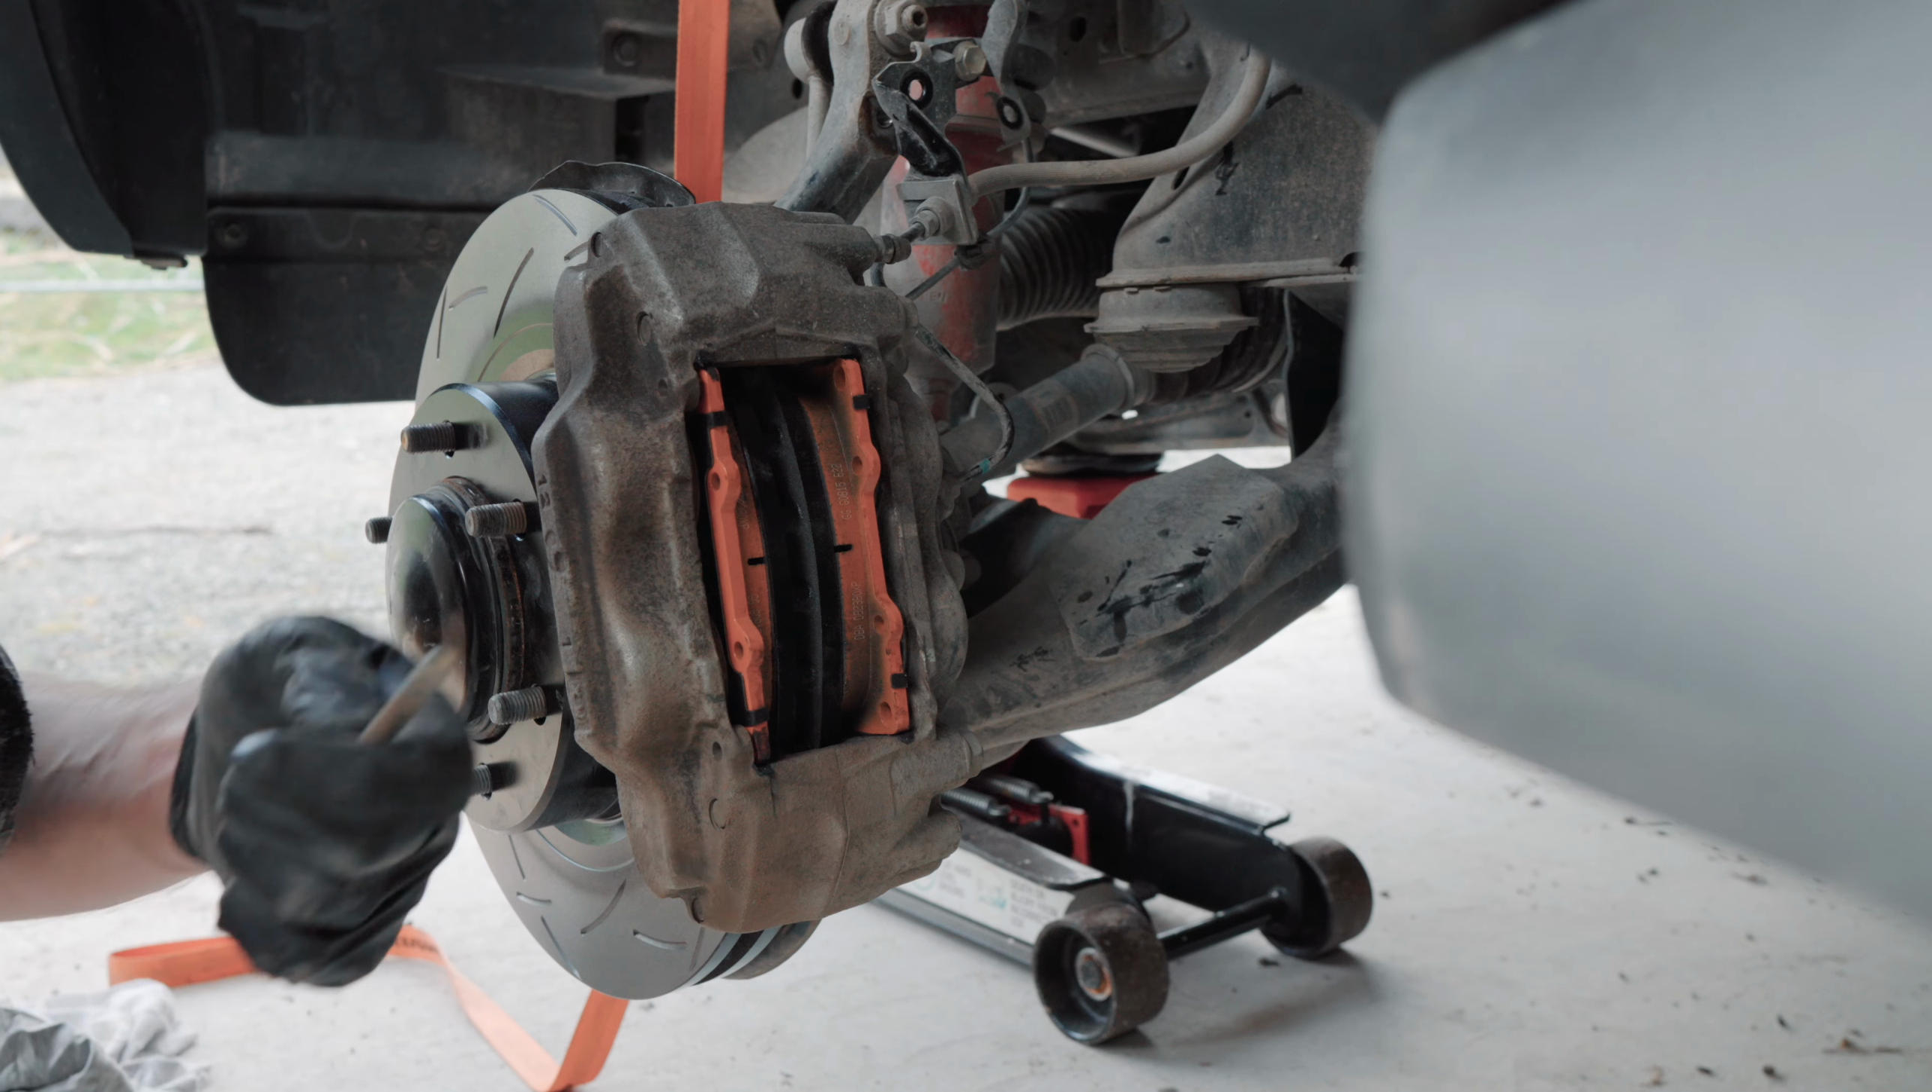So, as you can see, both brake pads are now in.